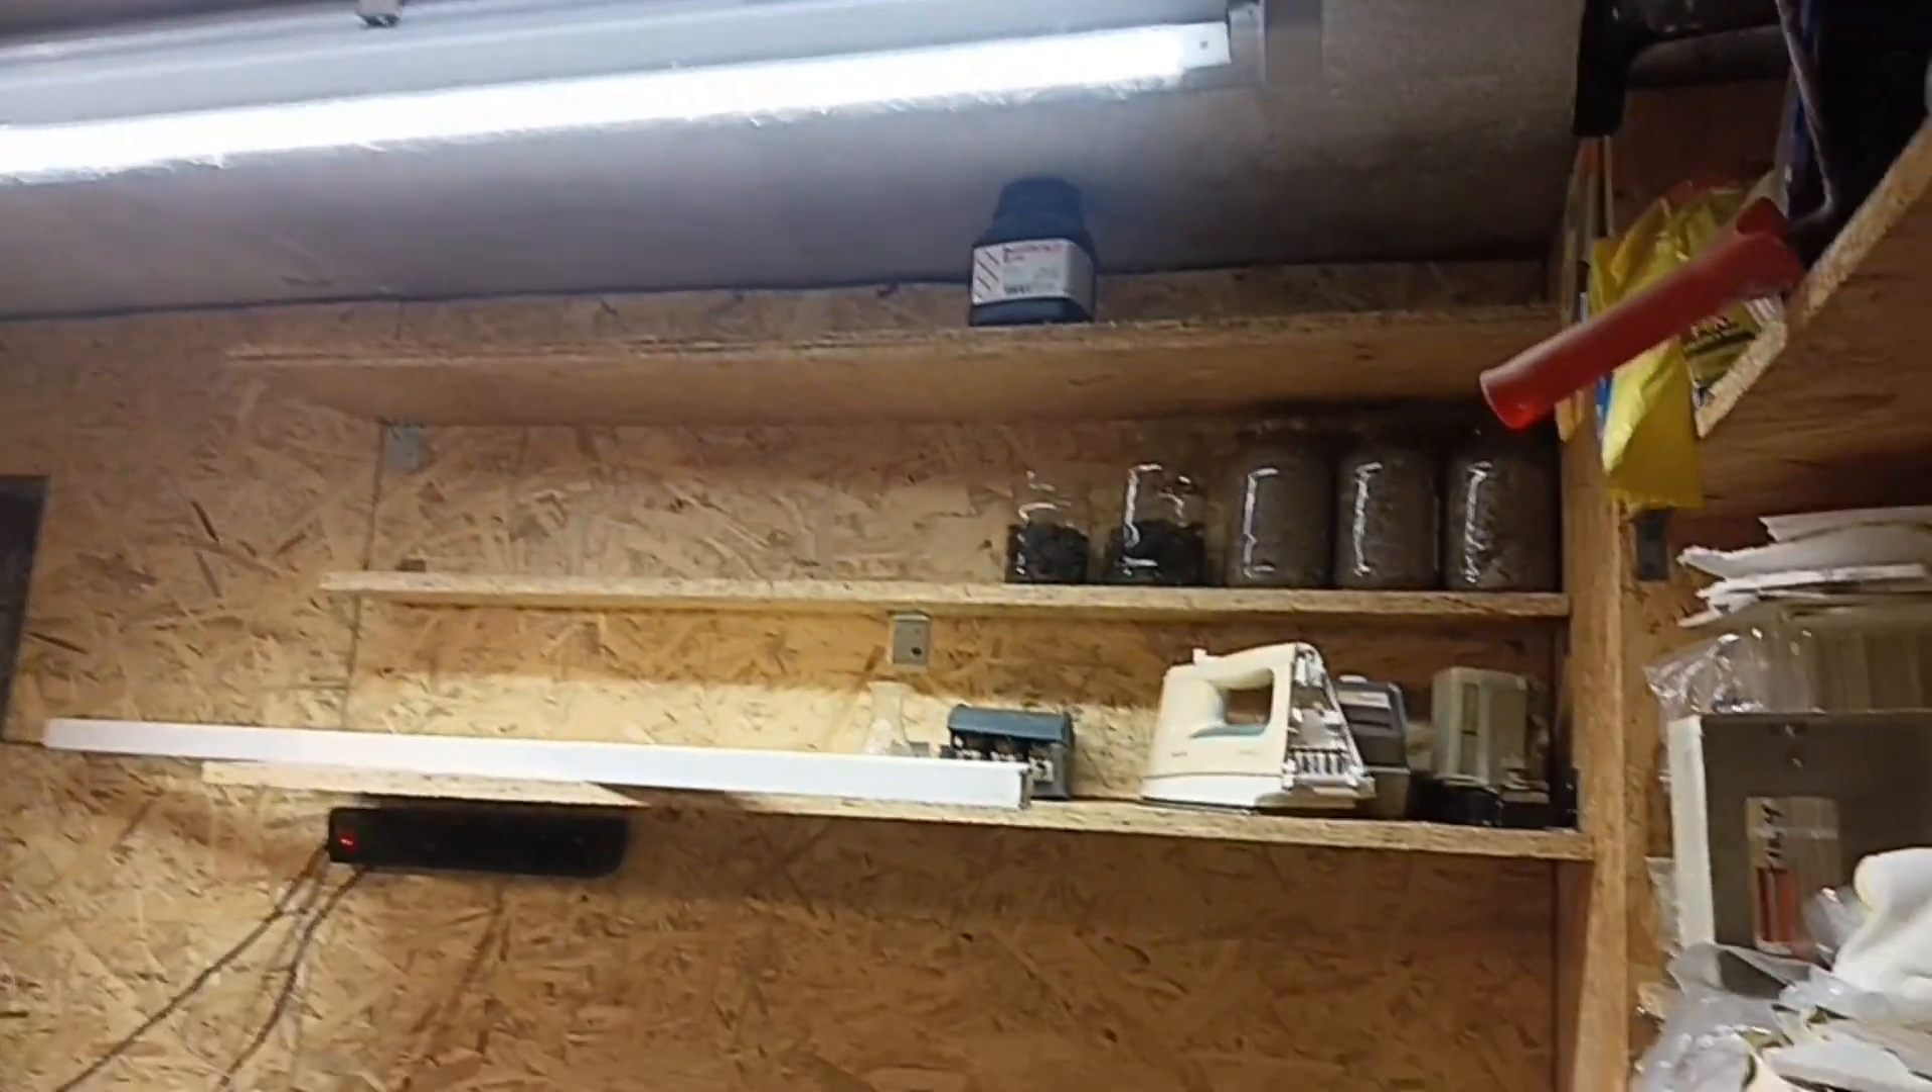Lampa jest podwieszona Półeczki są w miarę gotowe.